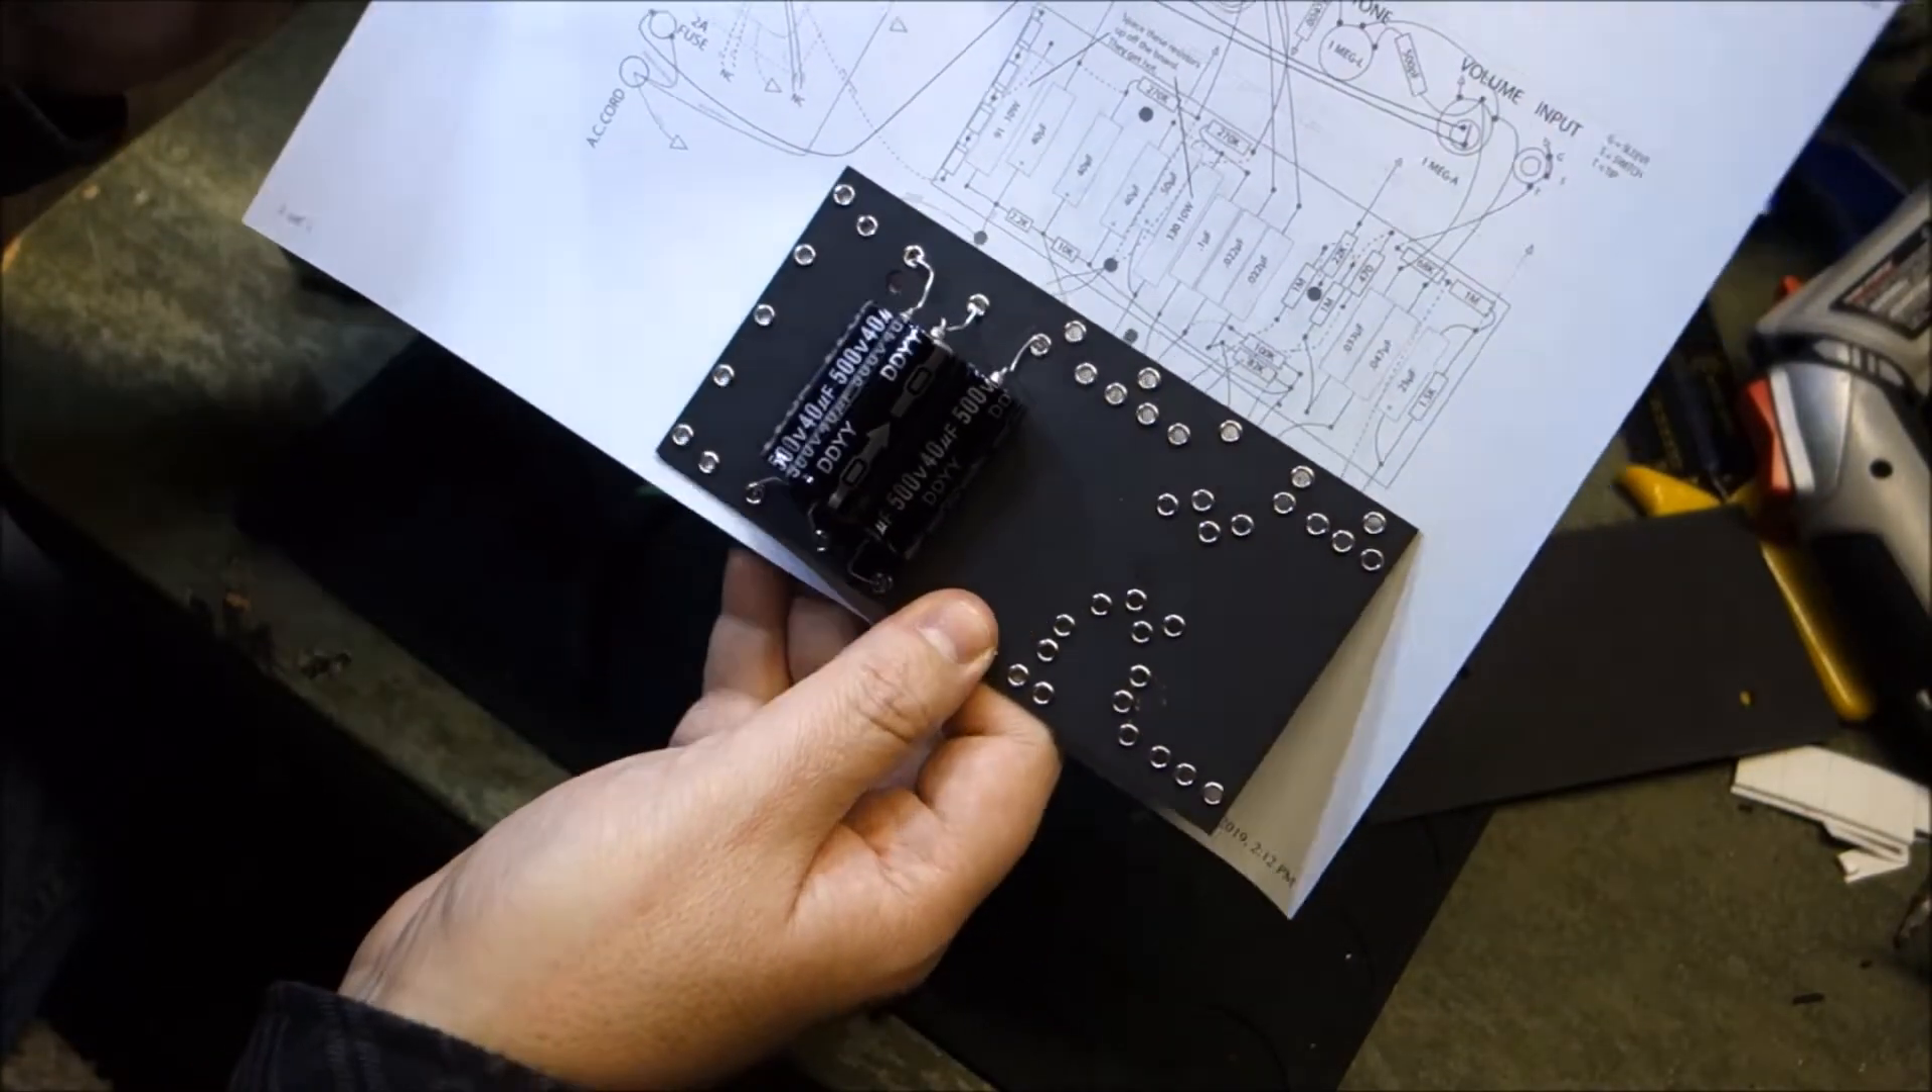So I have my stack of capacitors in and the negatives all need to face the front of the amp.